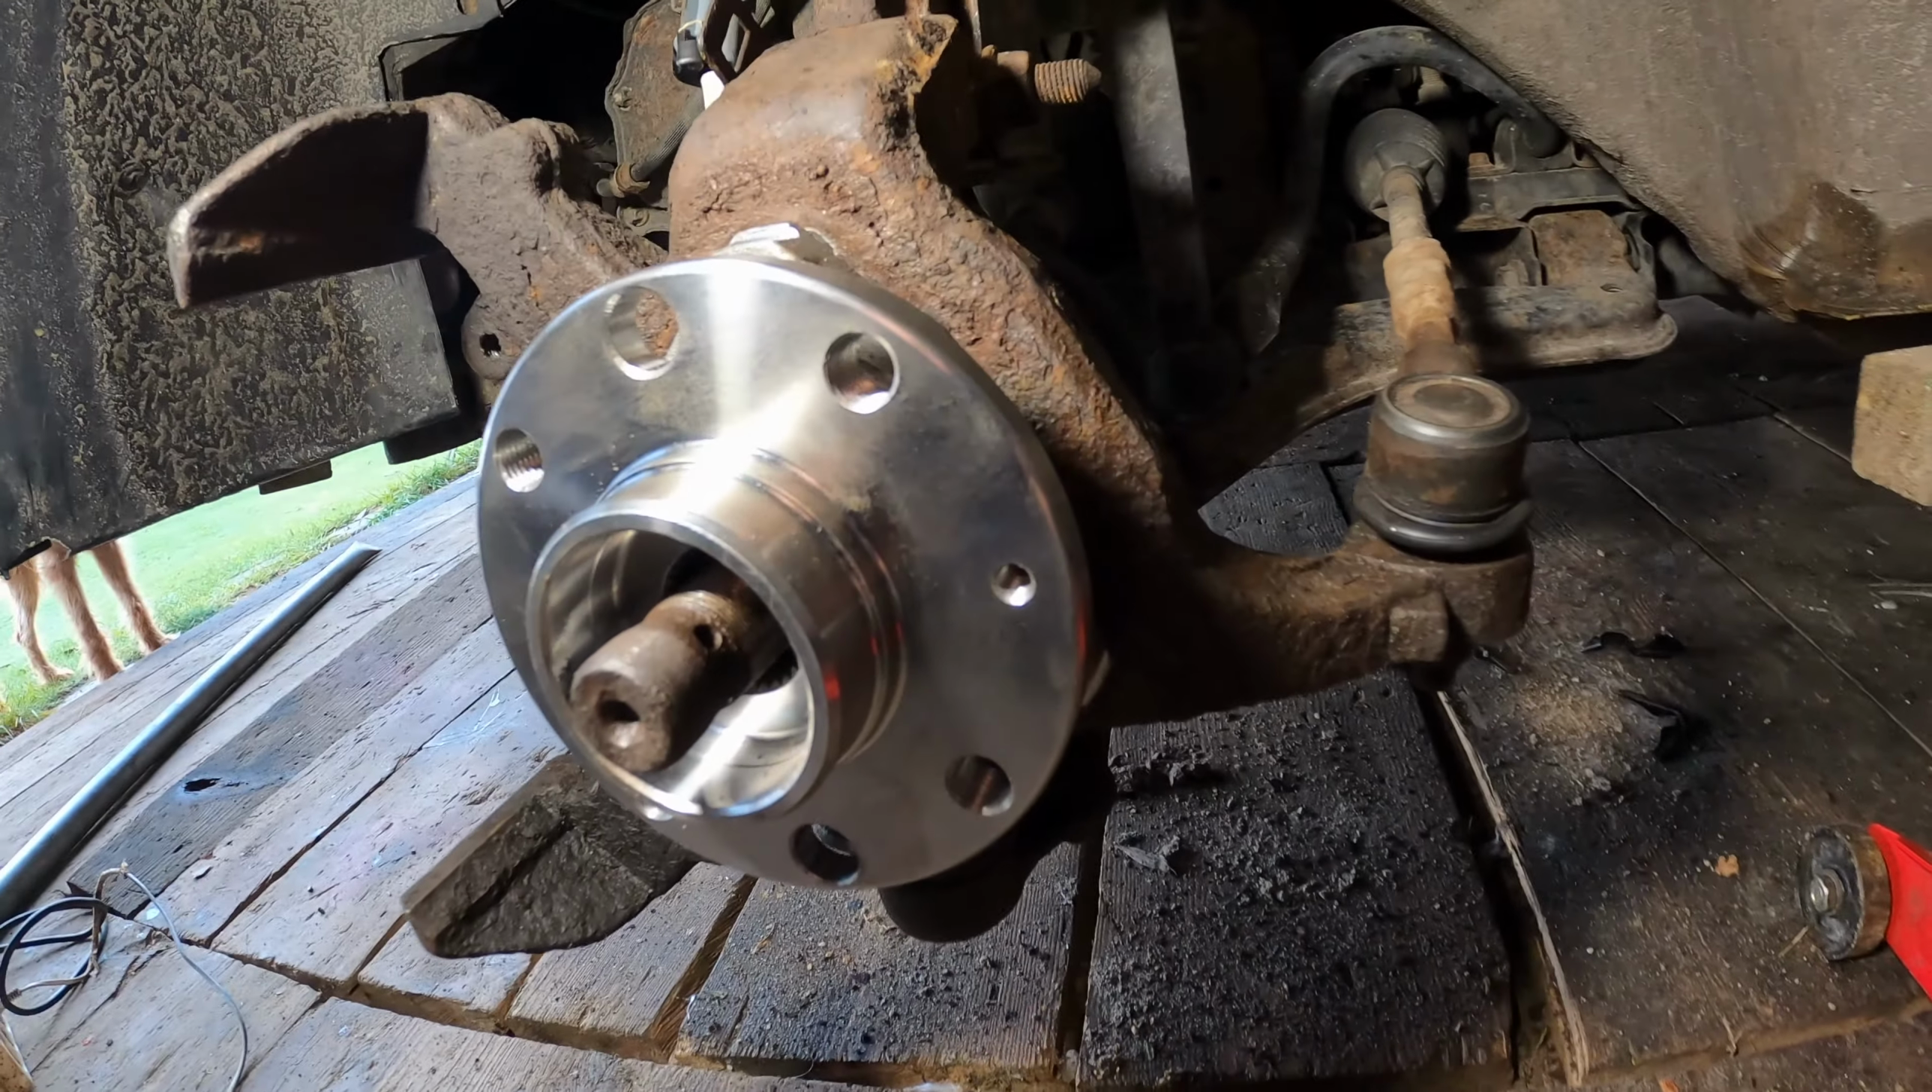No i zobaczcie, nowa piasta już założona. Śruby podokręcane.